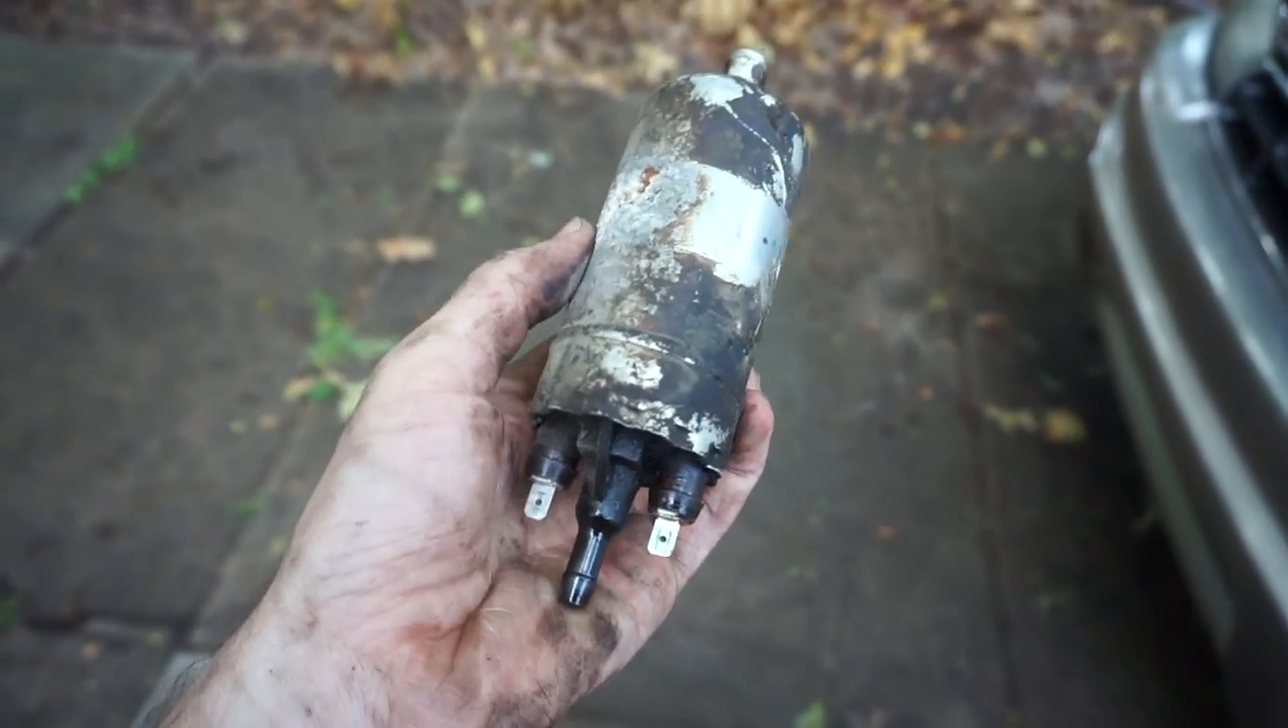Okay, after much trials and many tribulations, we finally removed the fuel pump.